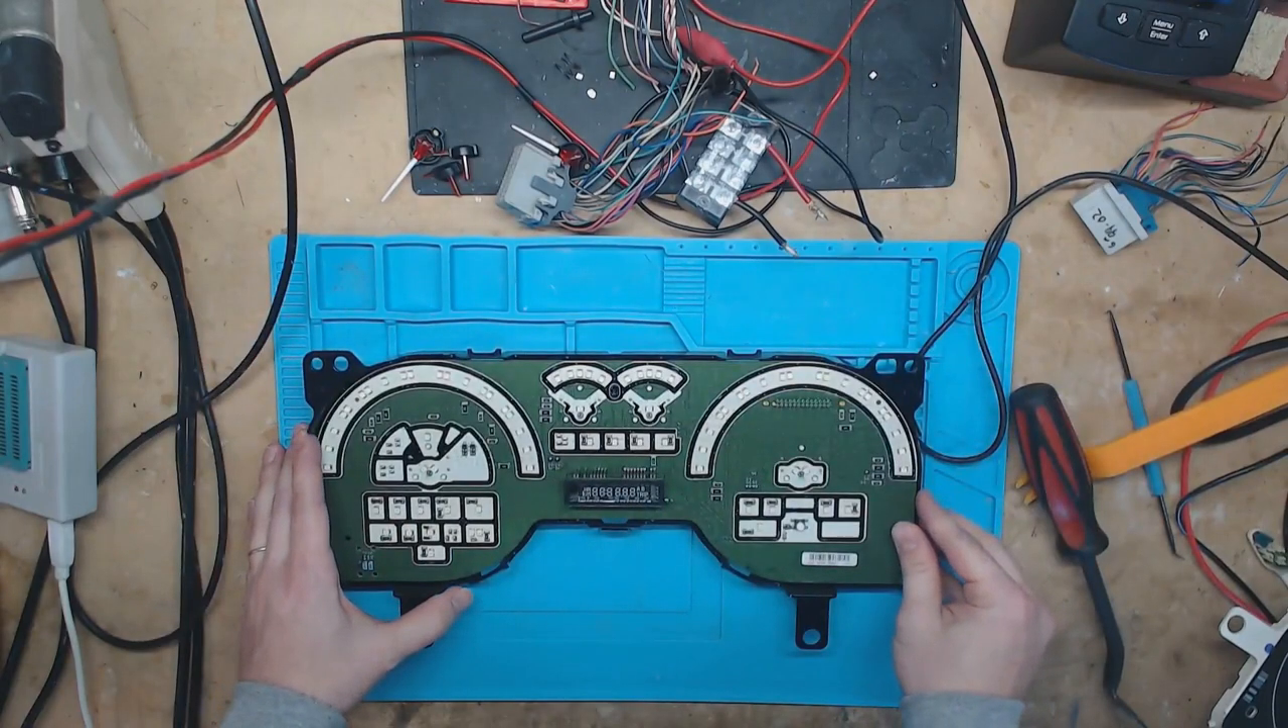Okay, so now we have the instrument cluster apart, so let's take a look at it.